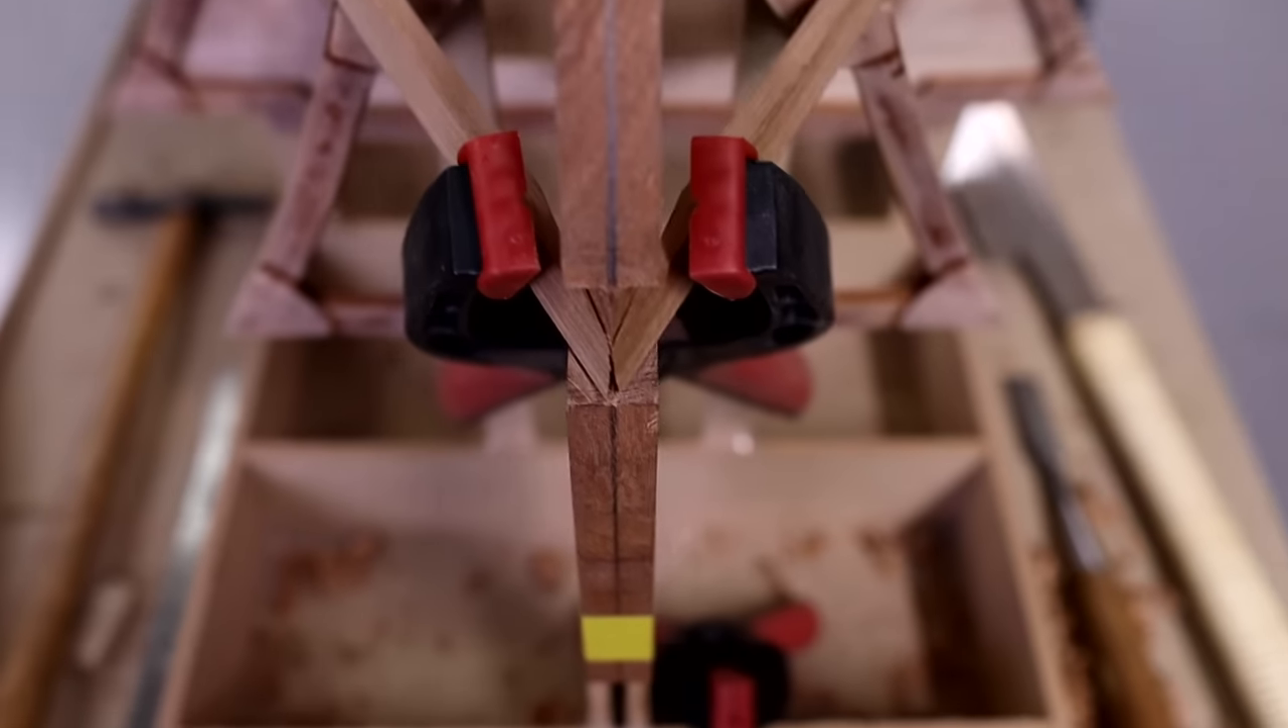Okay so chine top rails are in you can see how the two of those meet now up in the stem so they're pretty well on target for this outer face lining up with the center line of our stem.